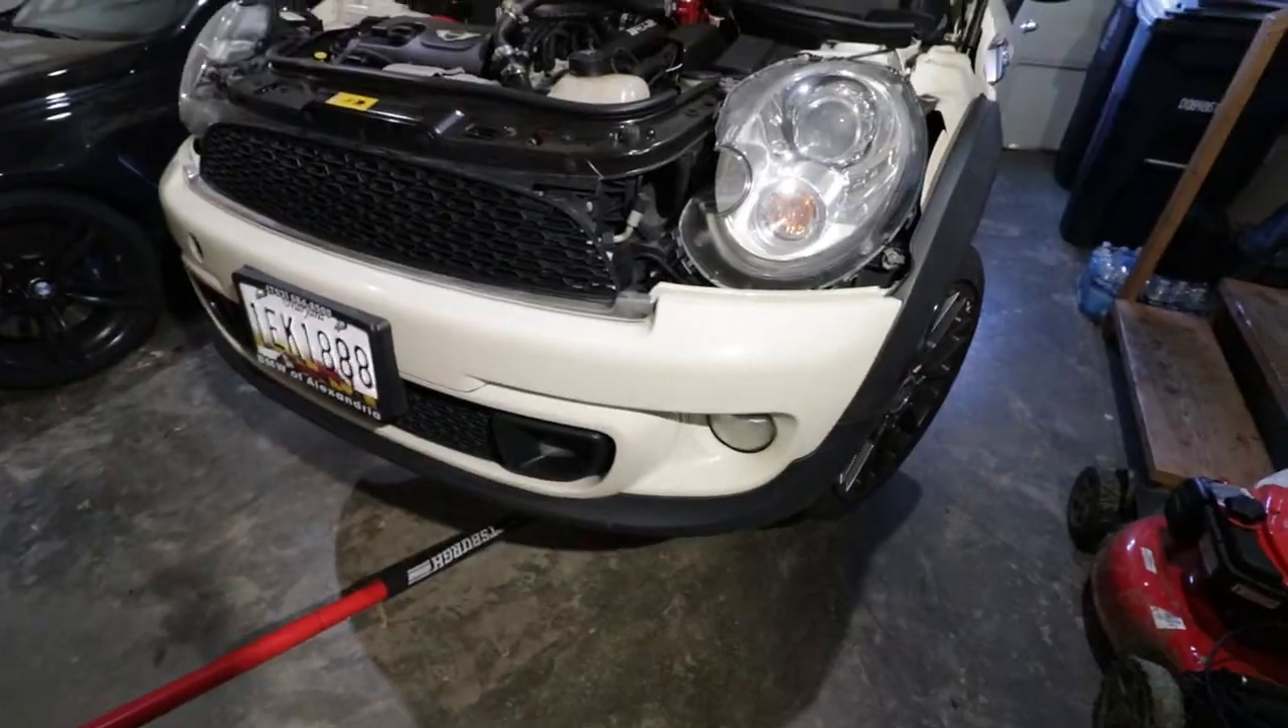The bumper has been installed. Everything is there. As you can see, everything installed.